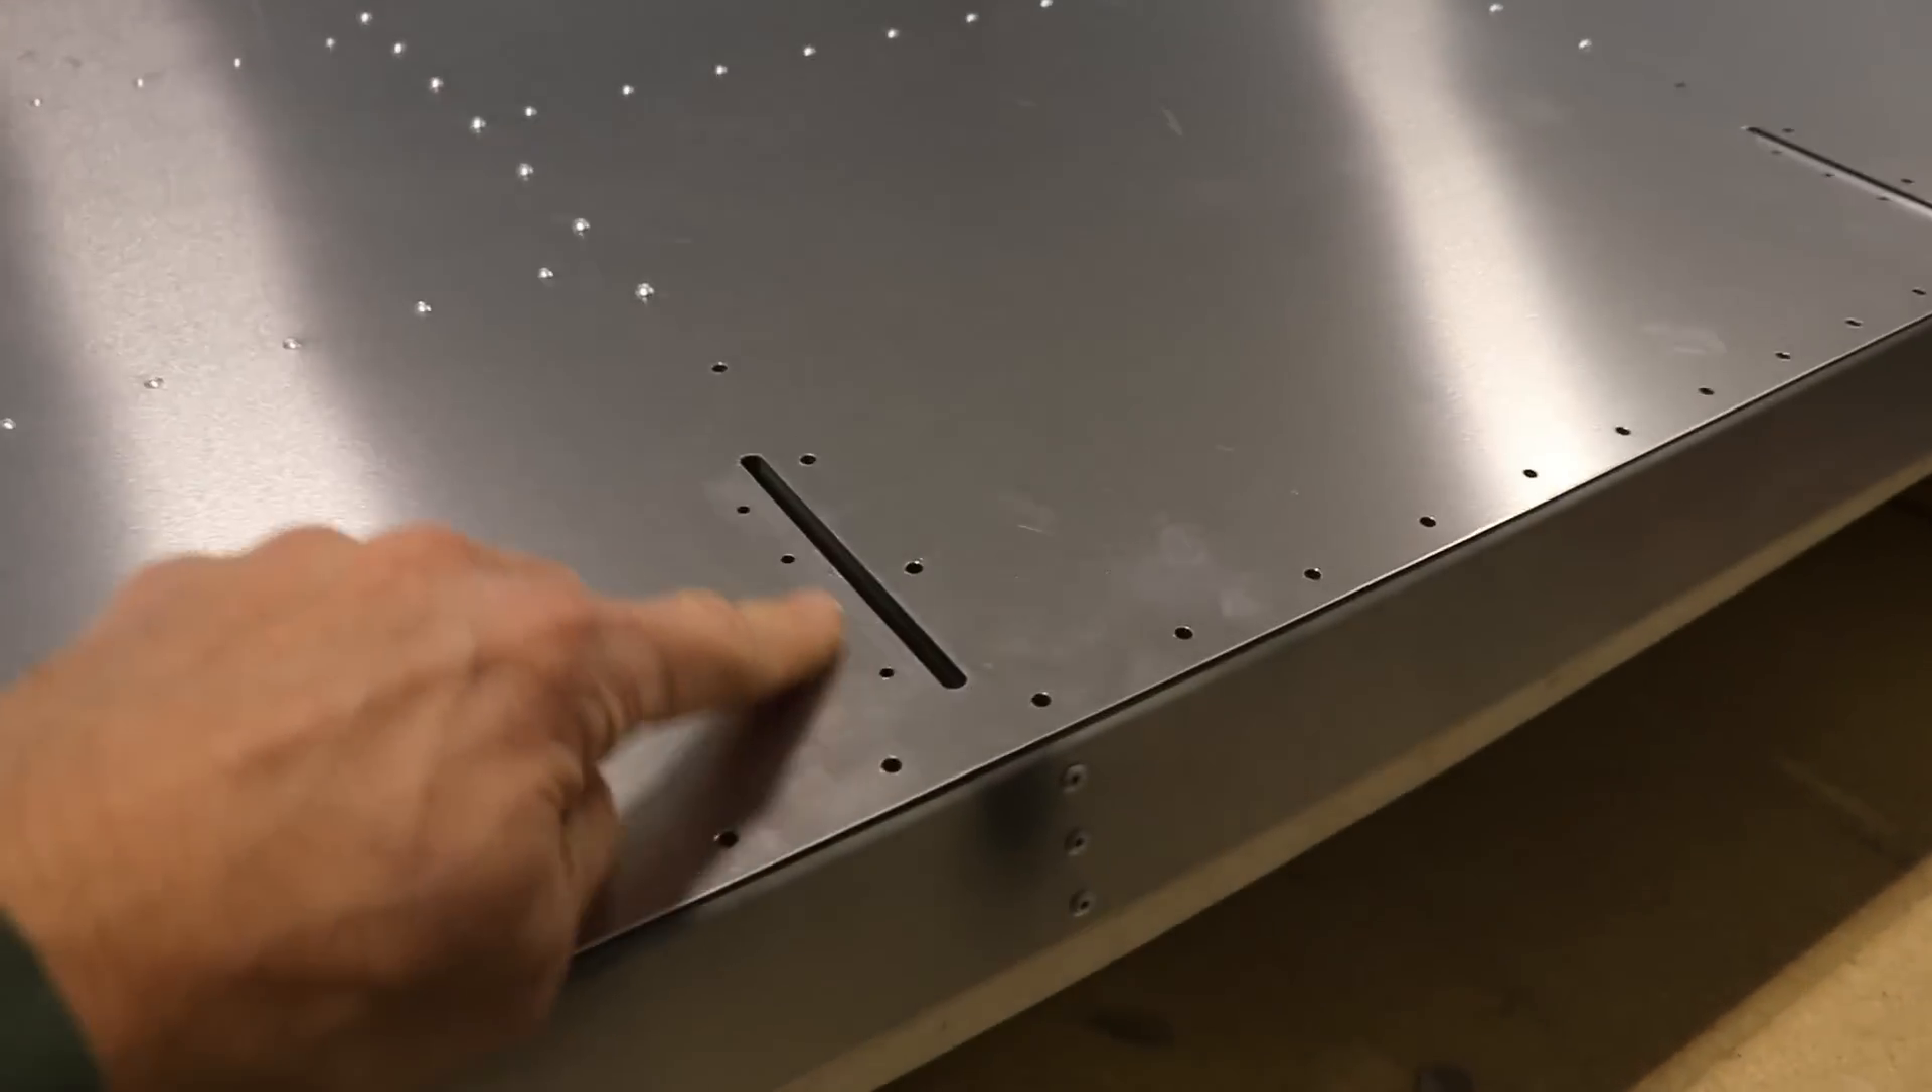On the trailing edge part of the wing I don't have these rivets in or any of these rivets in.